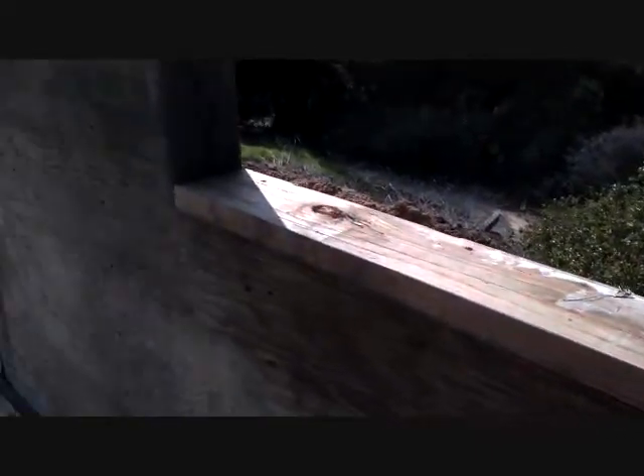I got the top cap all finished that is on.